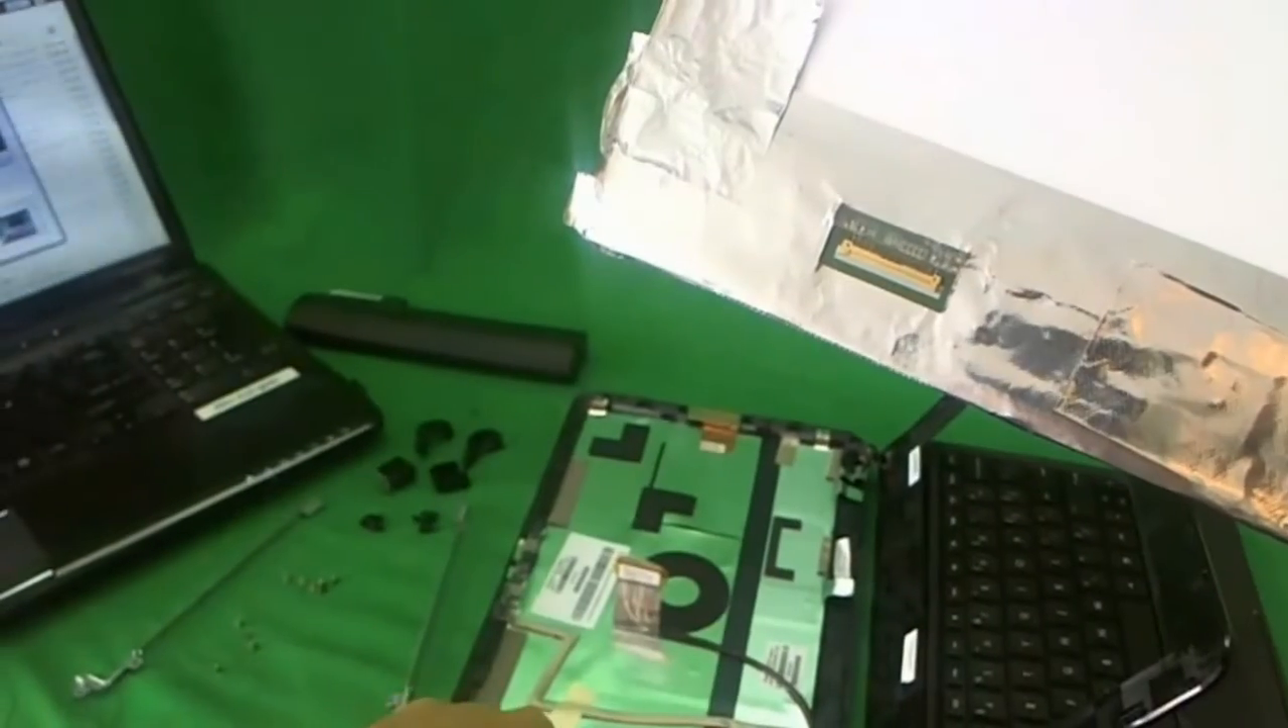So now we have the screen free.